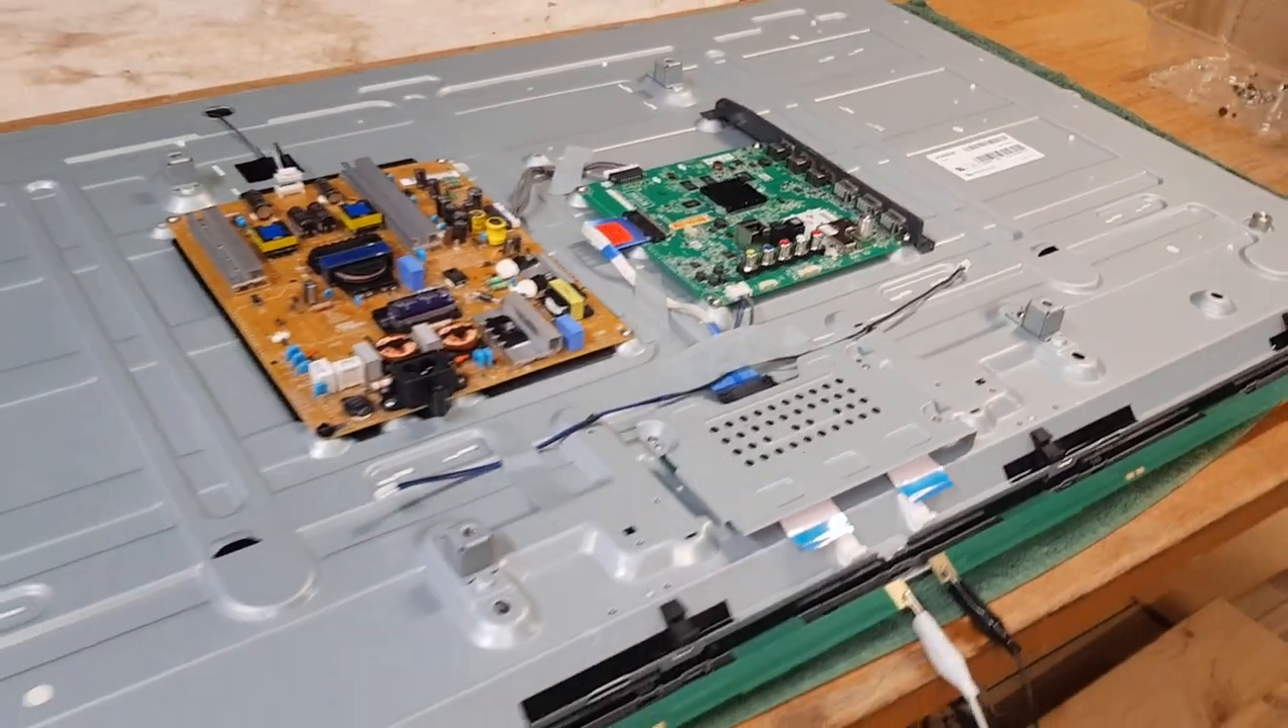I've just been able to place the mainframe of the tv back on top of the screen.